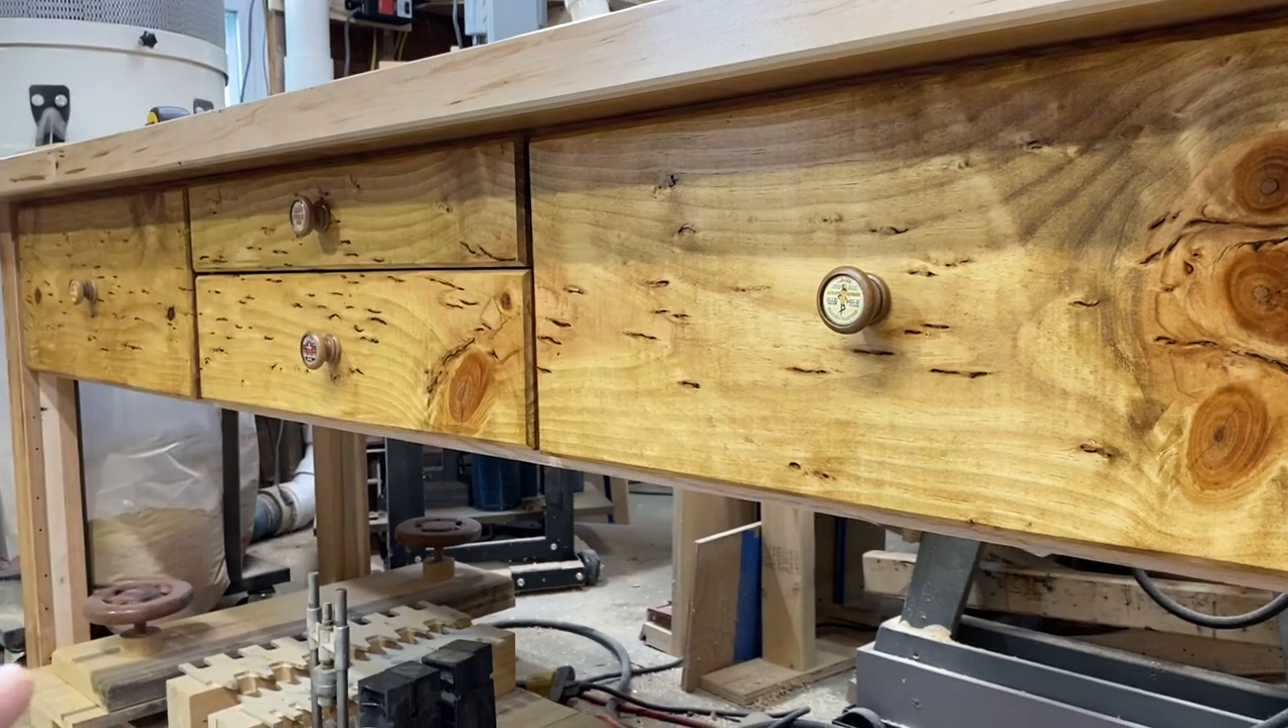My old bench only had one drawer on the end. And as you can see now, I've got four.